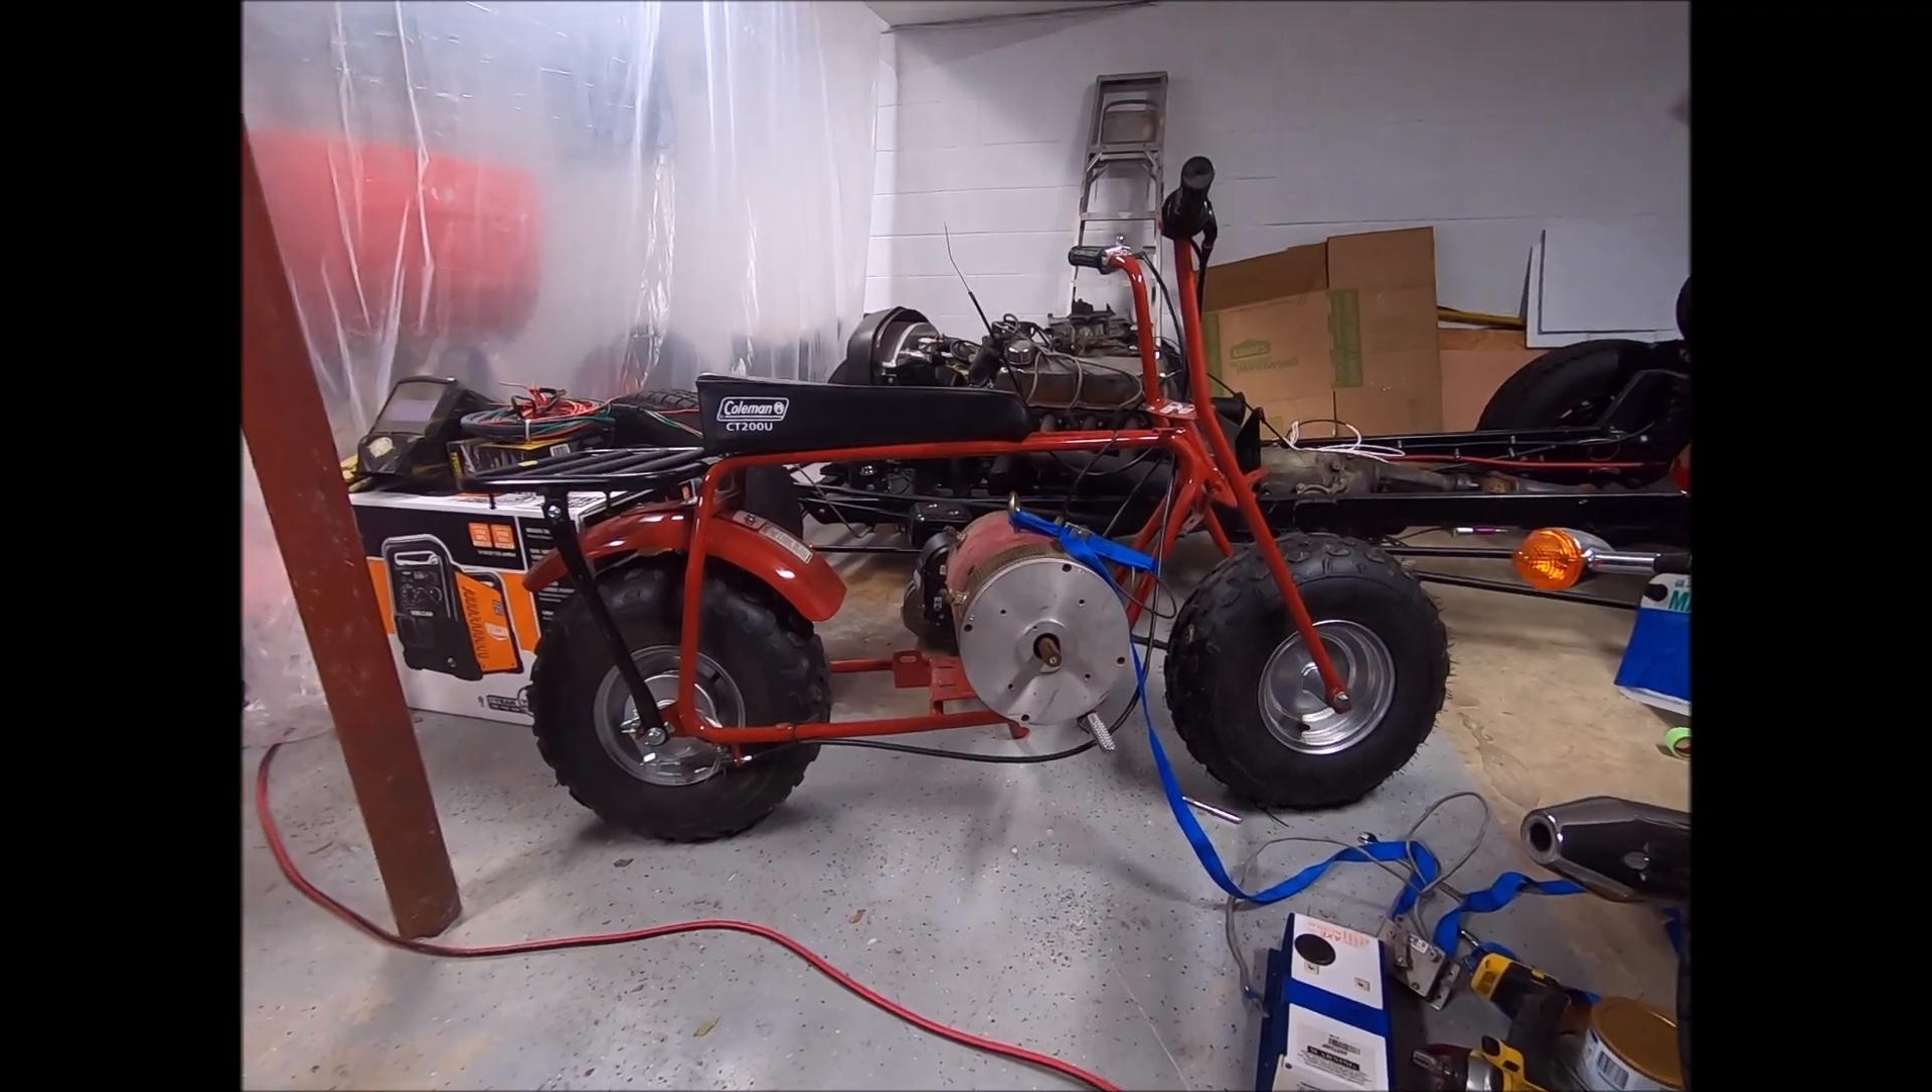I managed to get the motor in the frame which was no small feat.